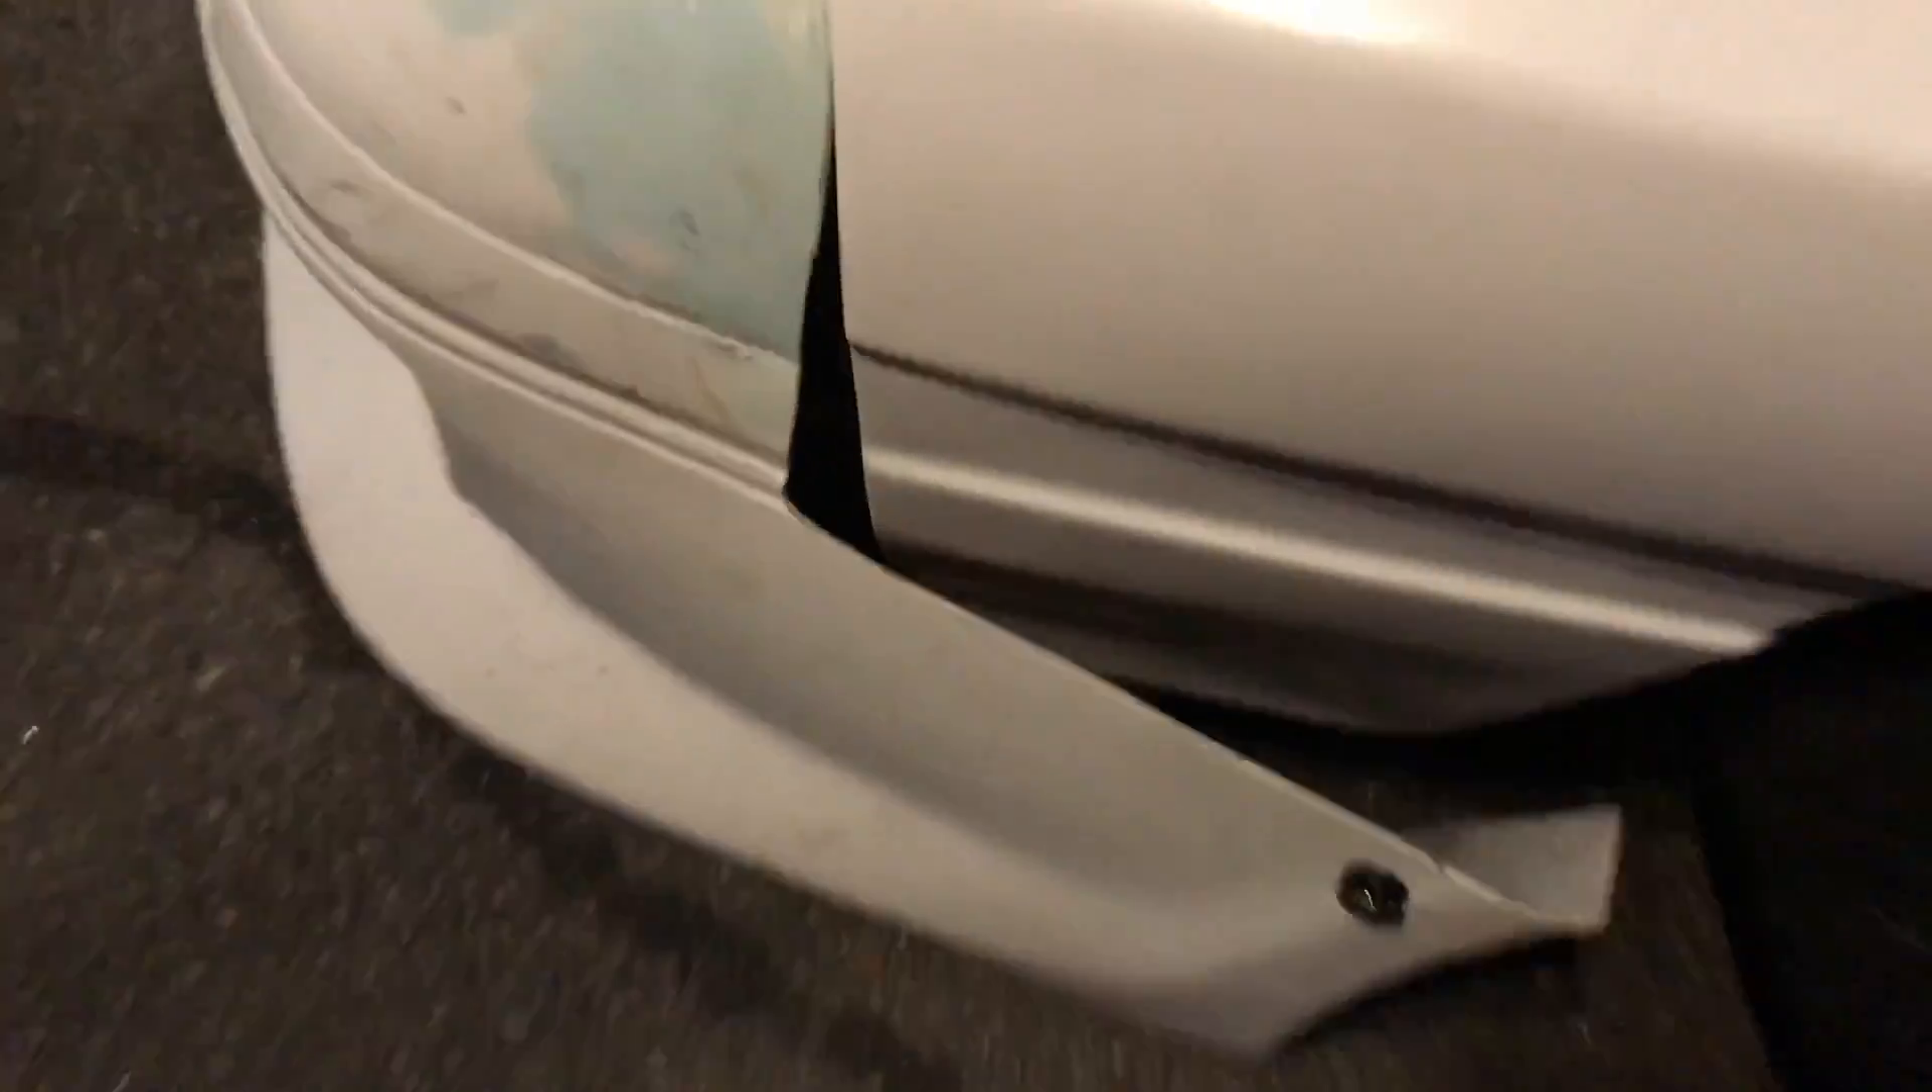We were able to get the front bumper to fit it looks crooked because nothing's being held up in this side.